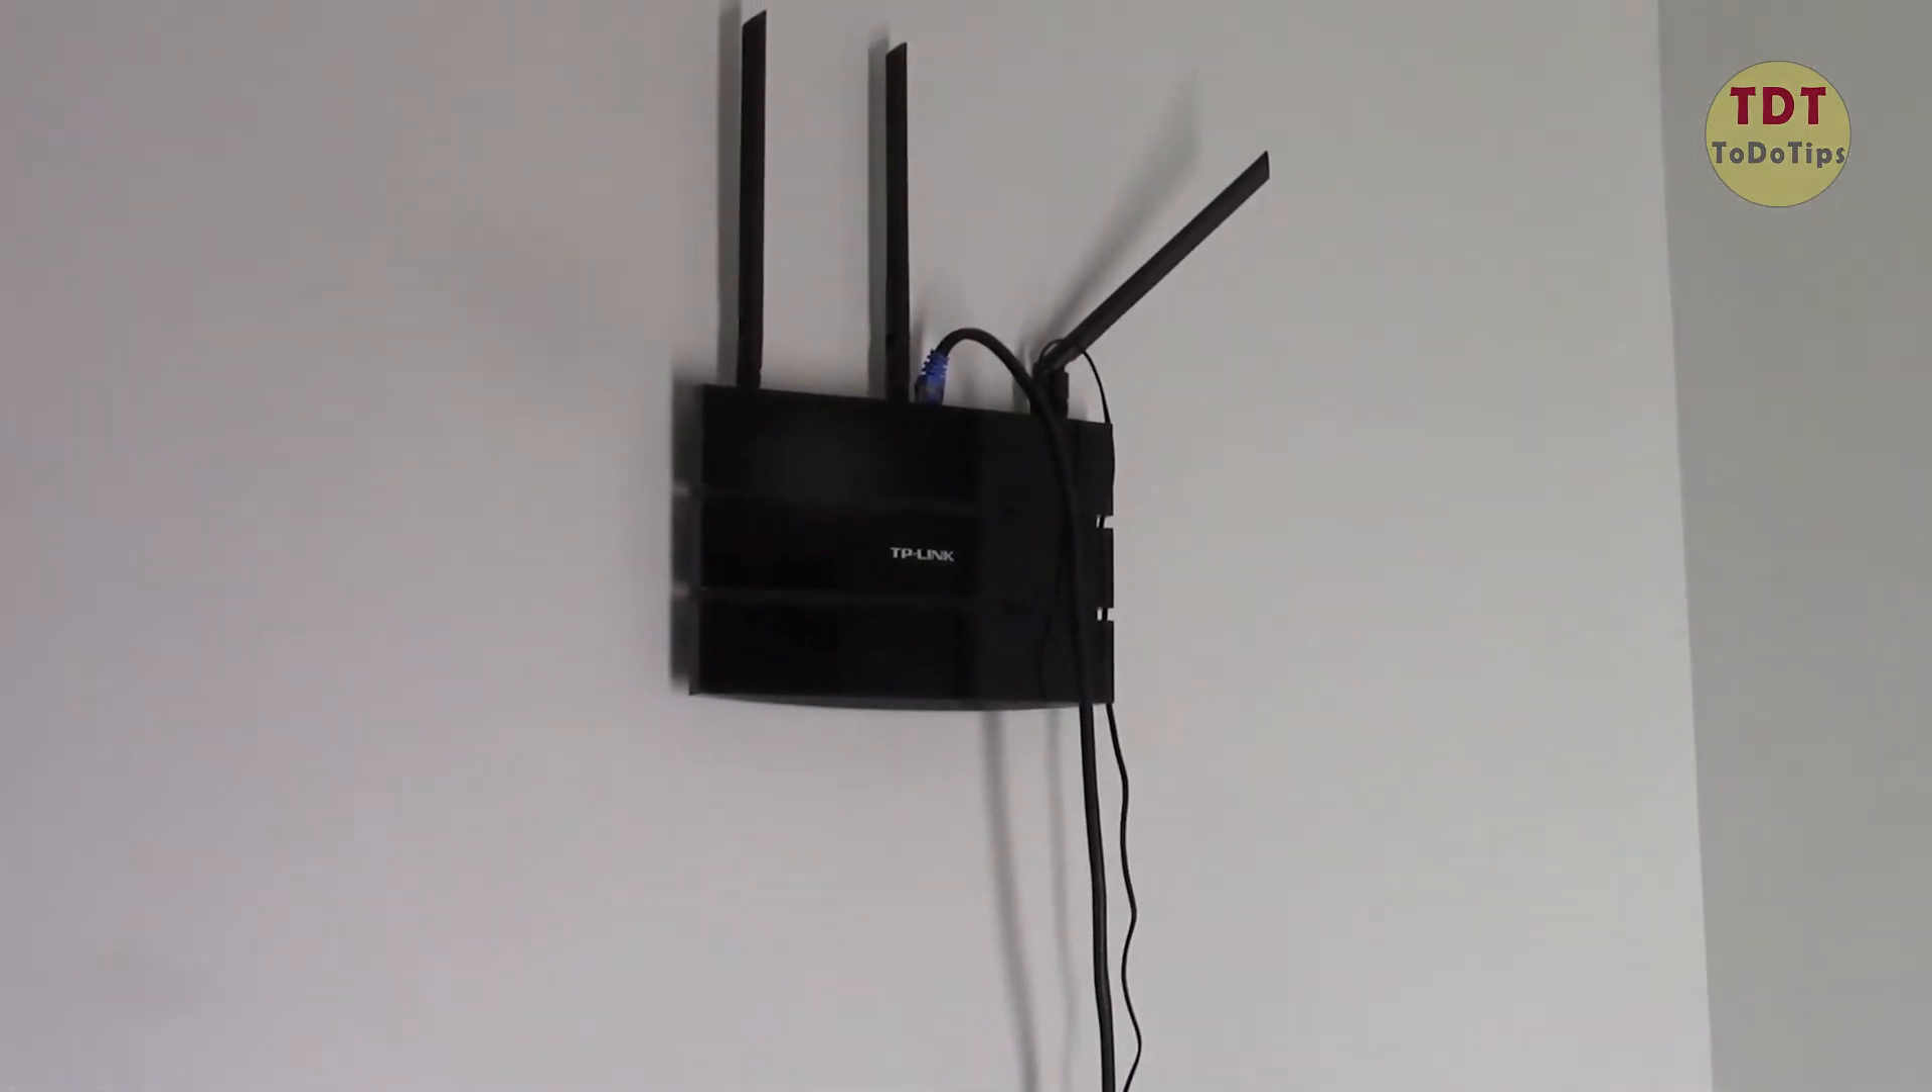And here is my router i mounted on the wall and the ethernet is connected to the port so it is ready.